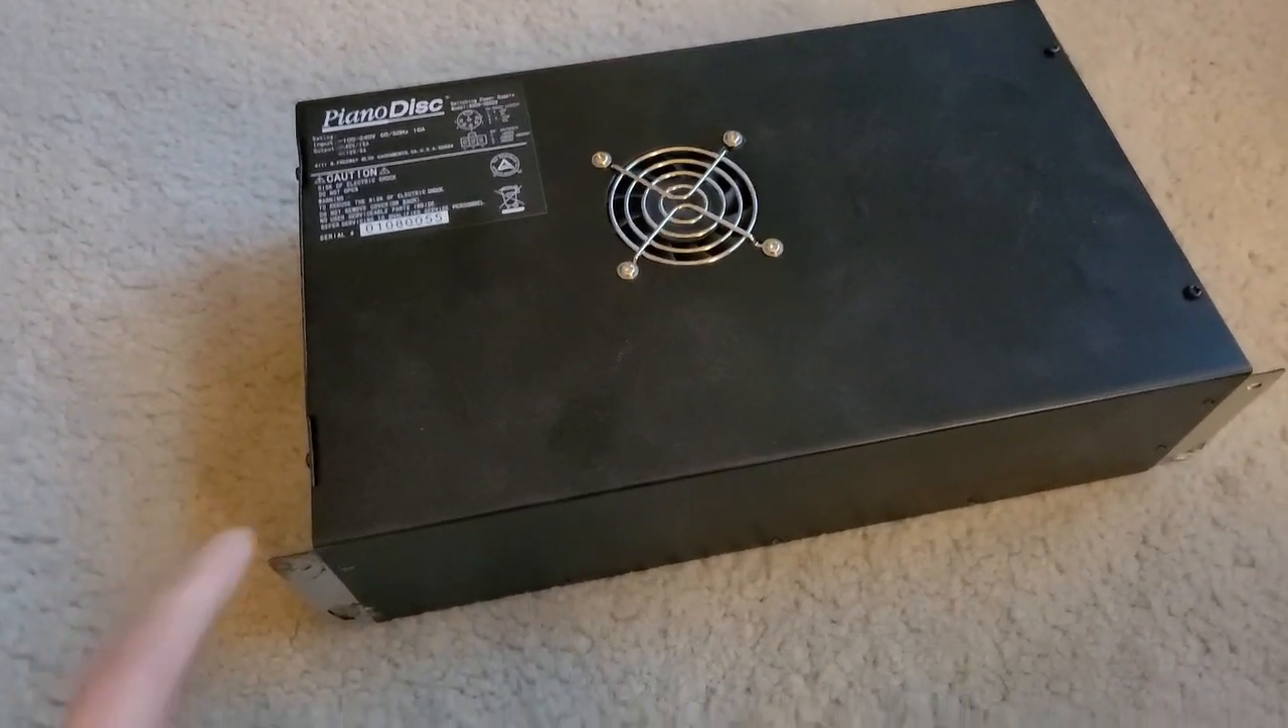Okay so we have our piano disc power supply removed from piano now and the model number on this power supply is 8000-00009.